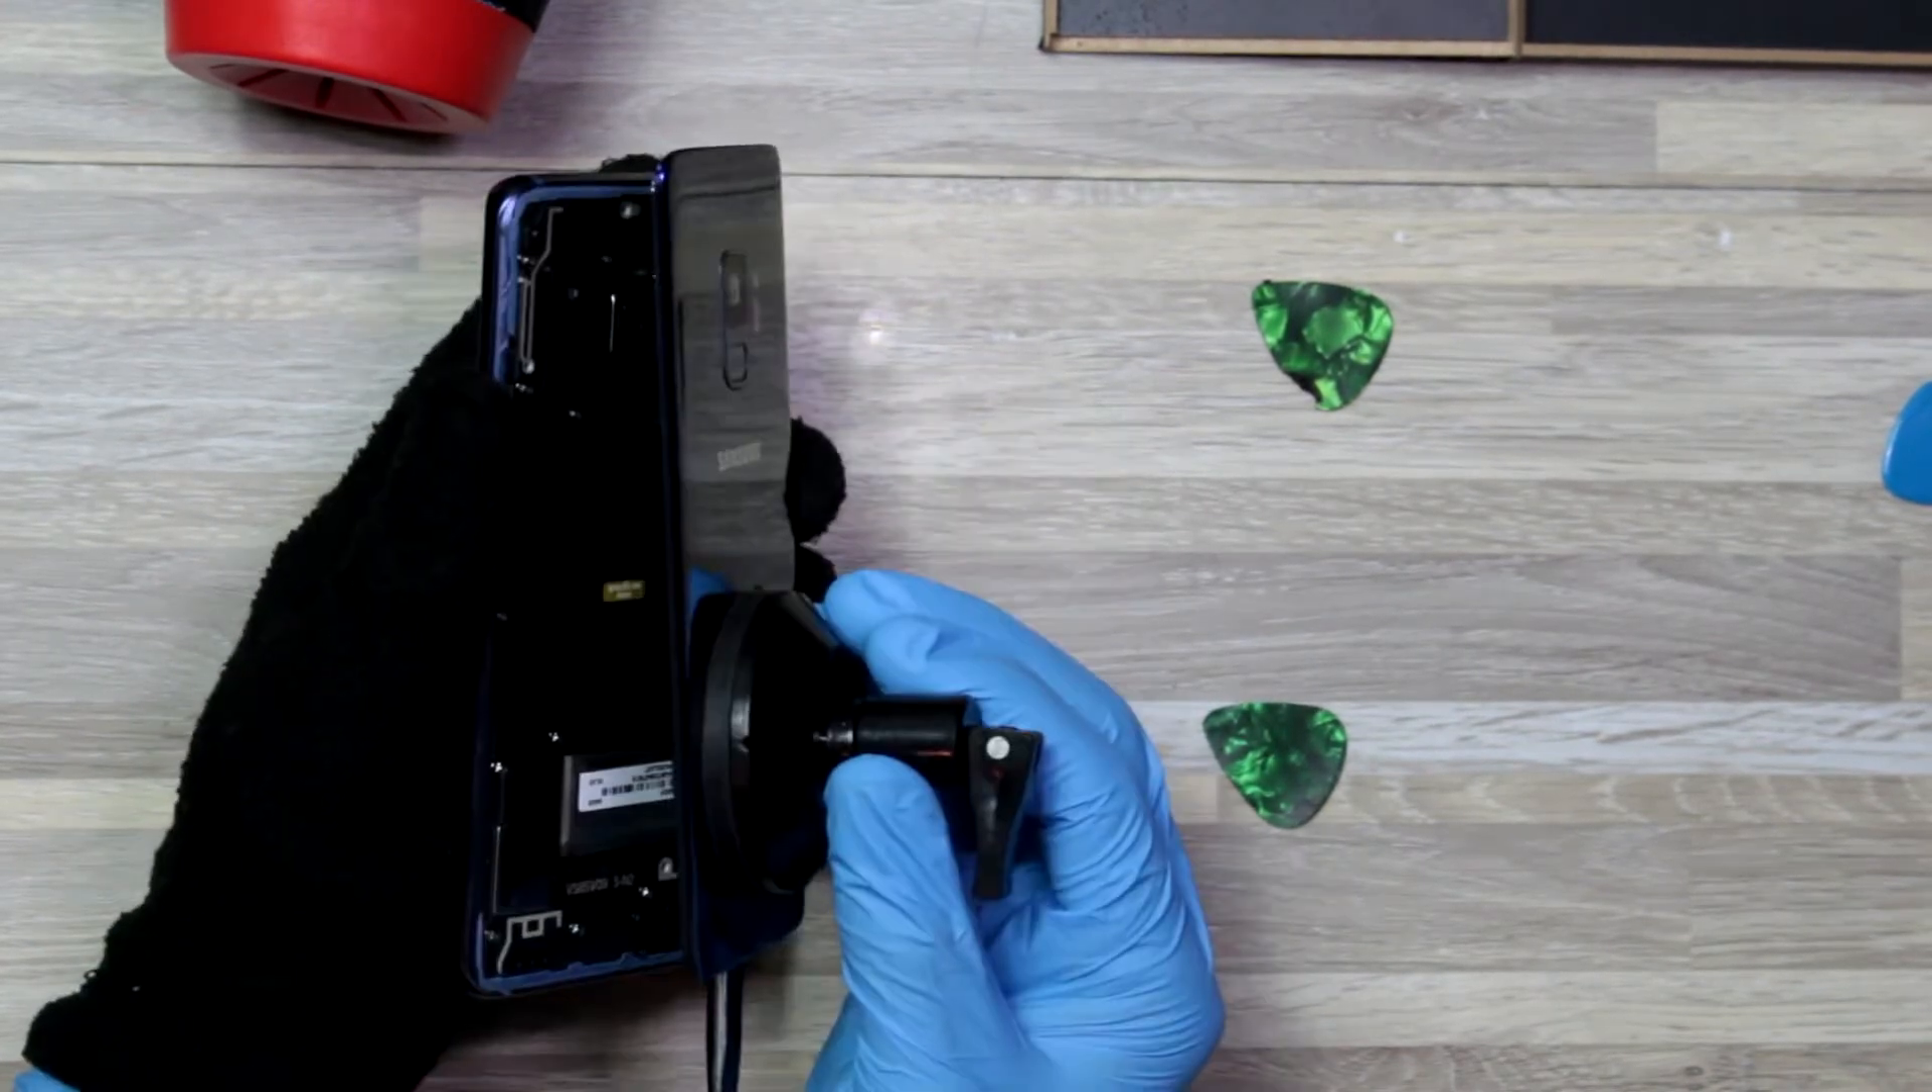Ok I have safely removed the back glass.